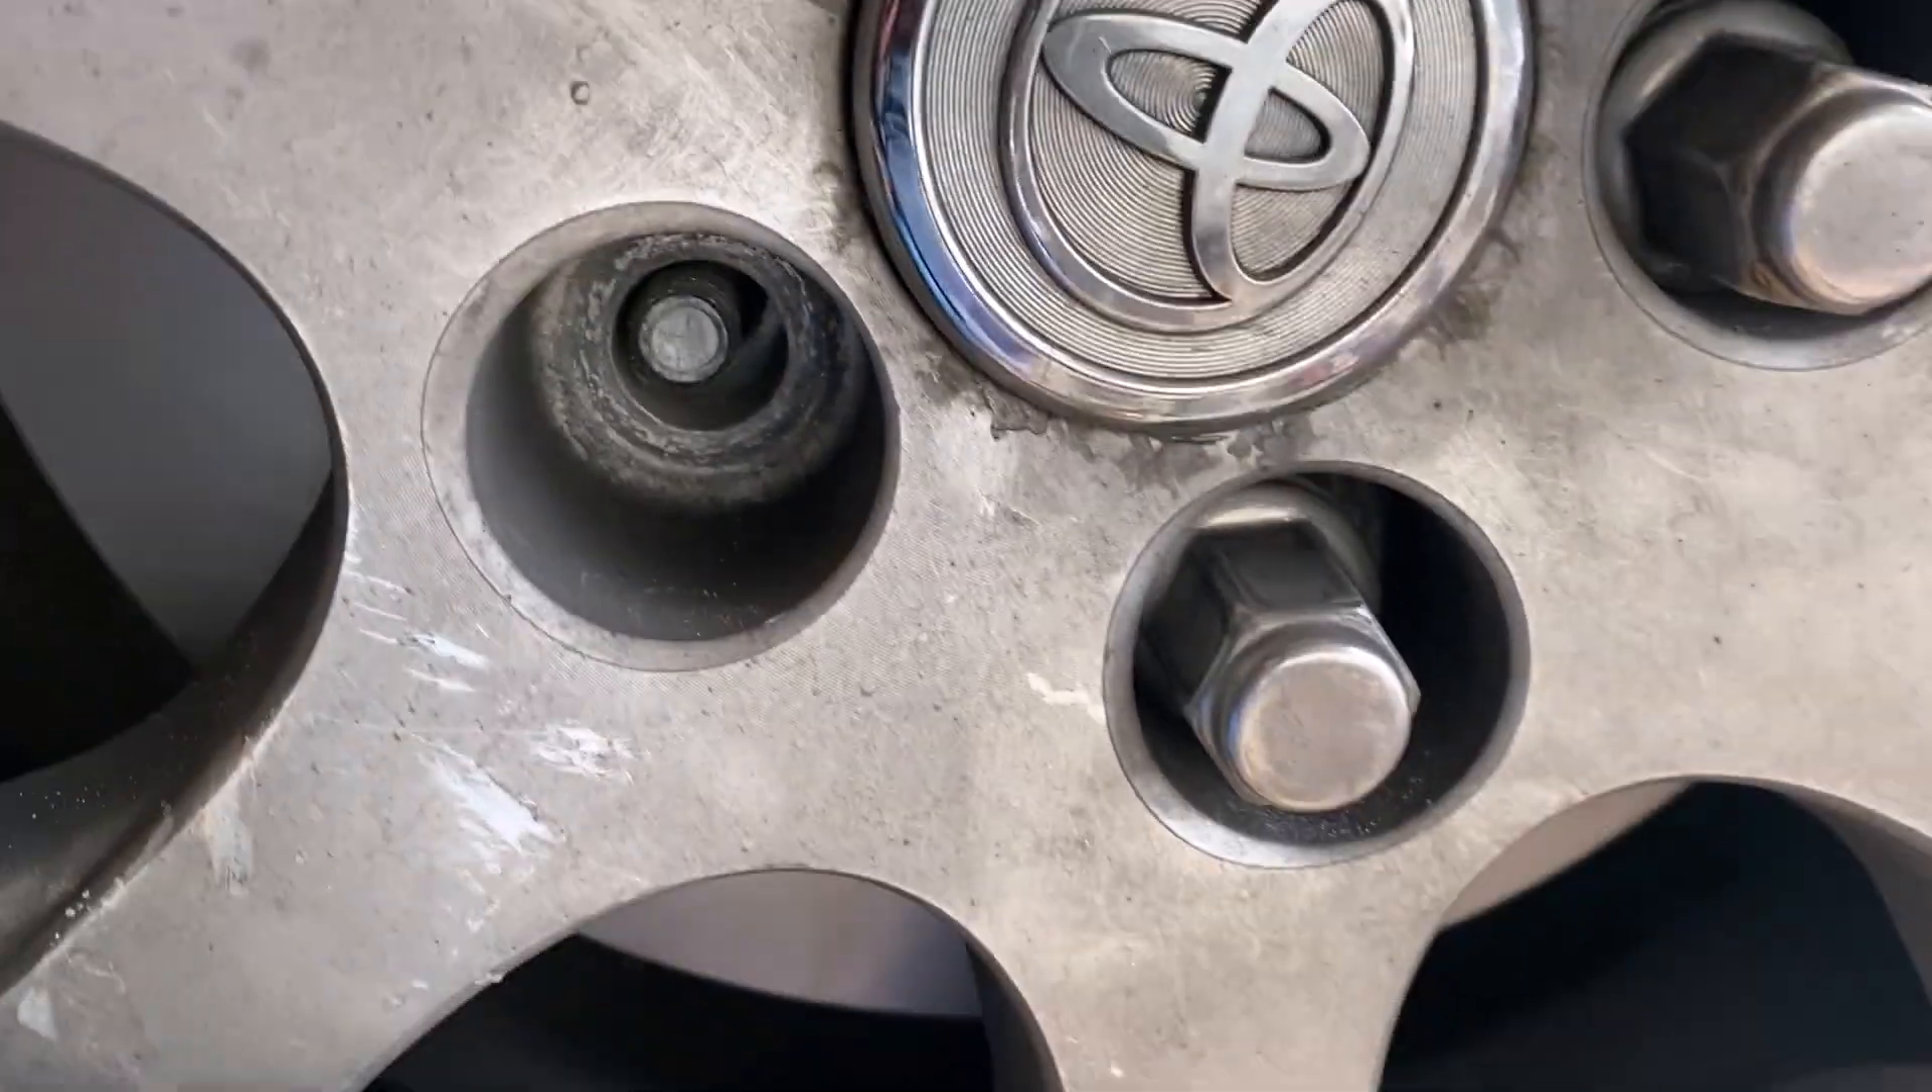As you can see the stud is not centered perfectly in this hole.